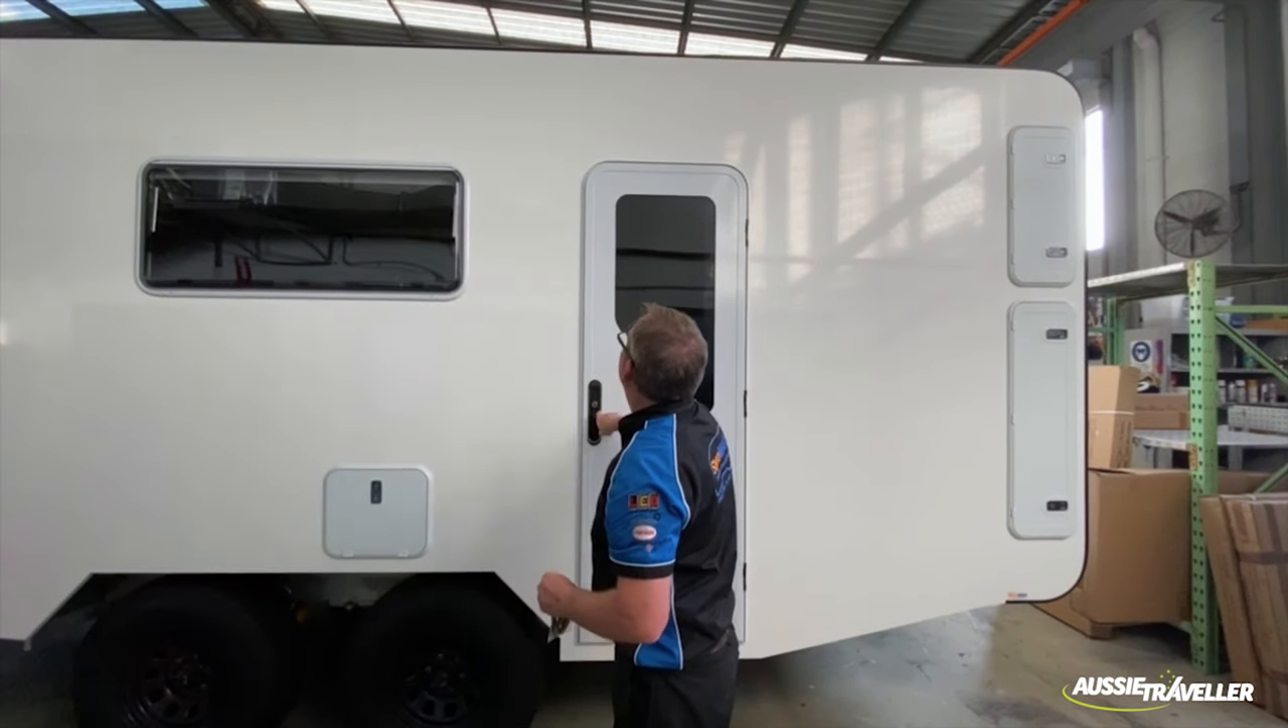We're all assembled. And there you have it. Quite an attractive looking door.